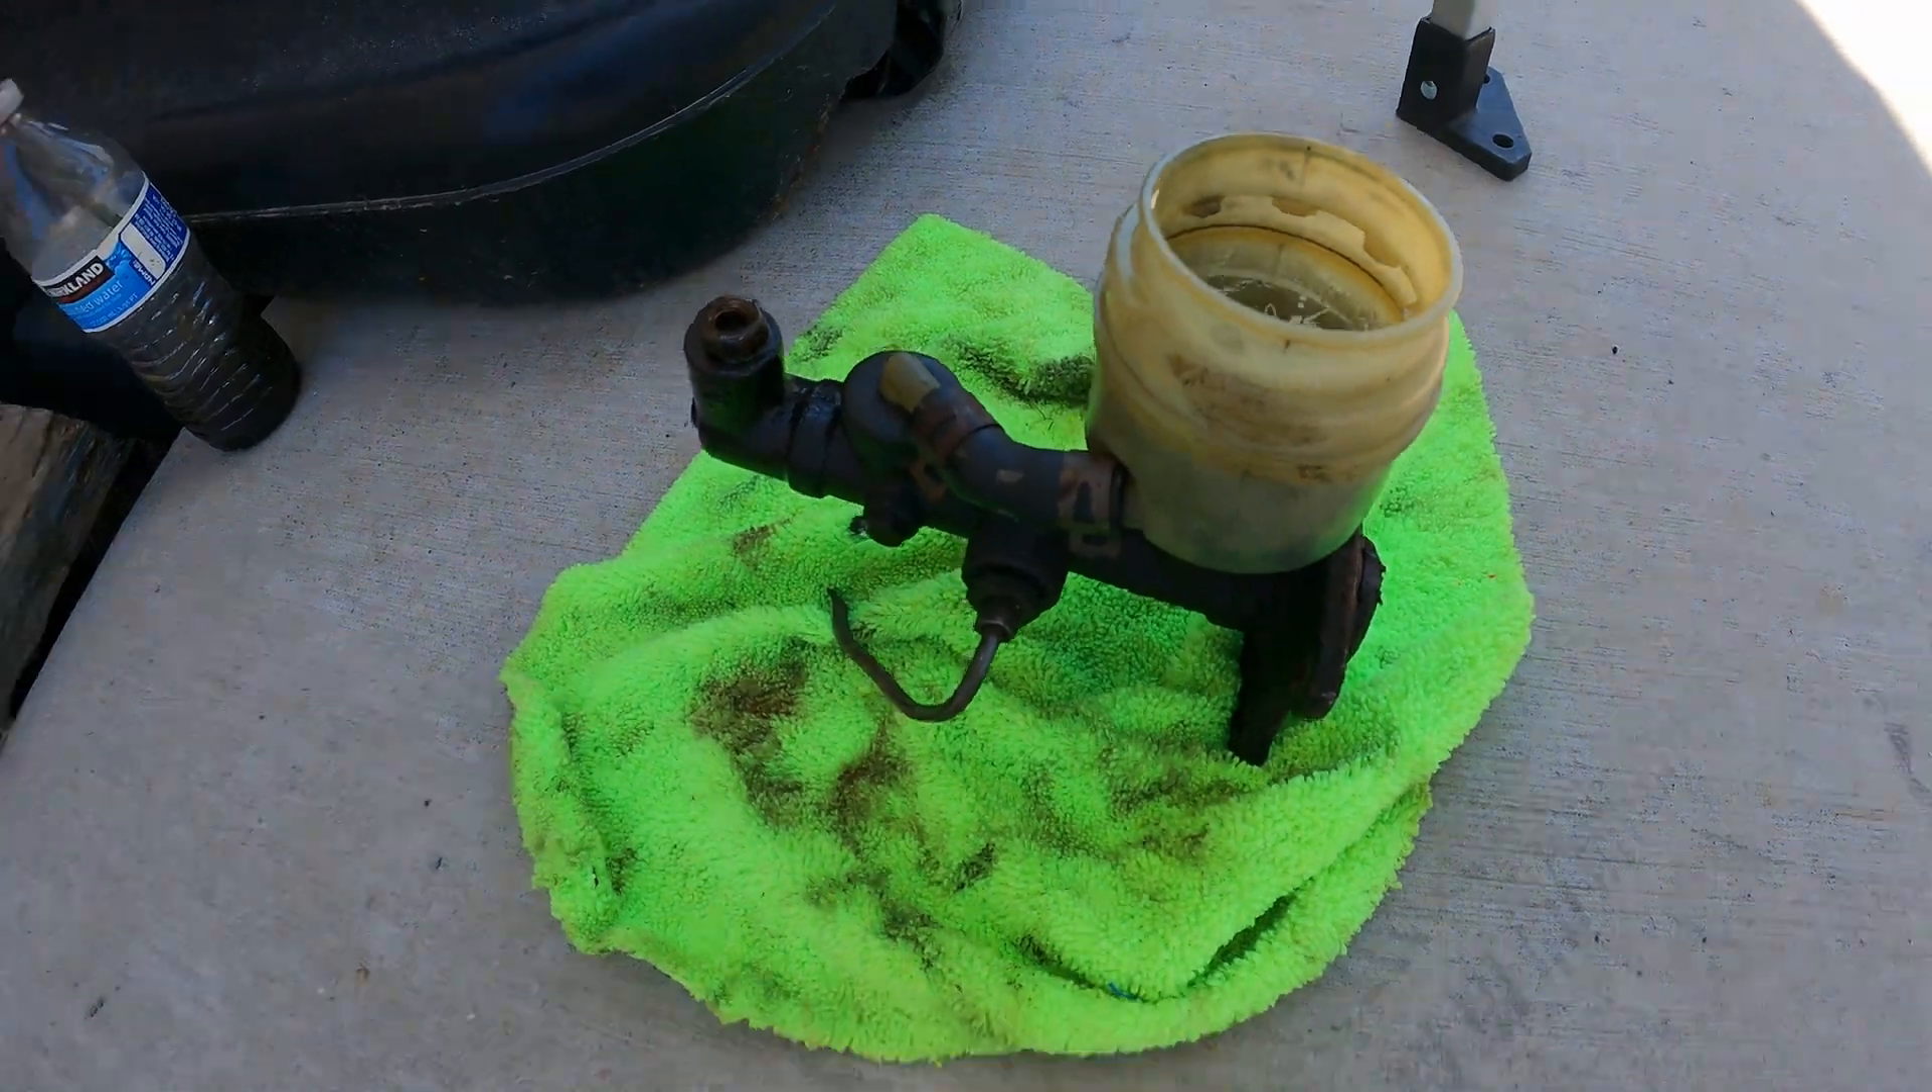So, got the master cylinder off.